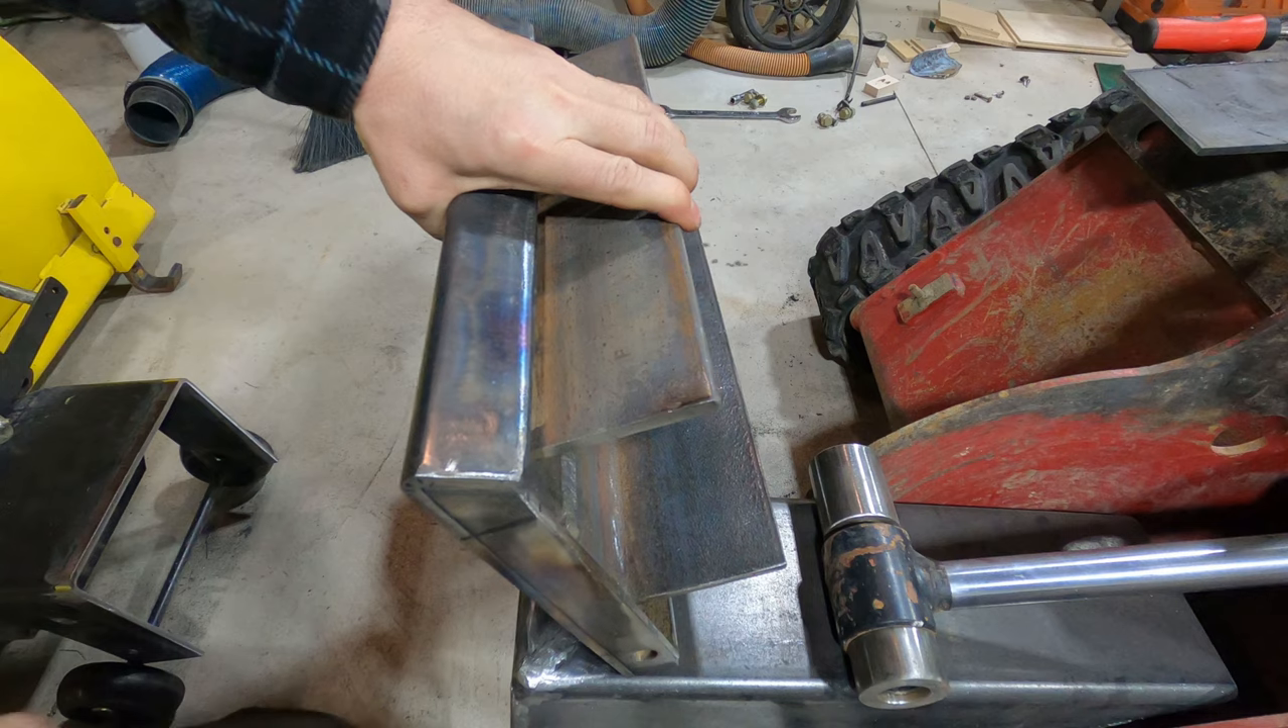This is how the part looks like now with the angles welded in place.